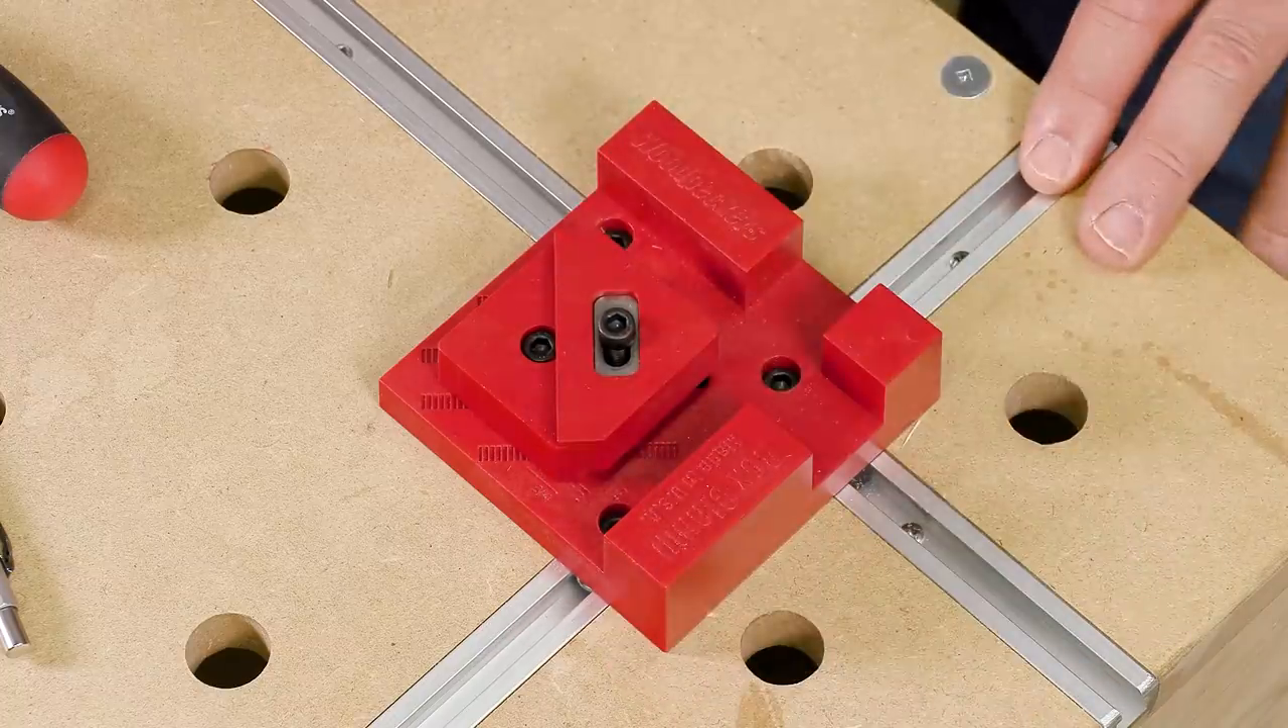And you'll notice that I've got the block centered on the bolt.